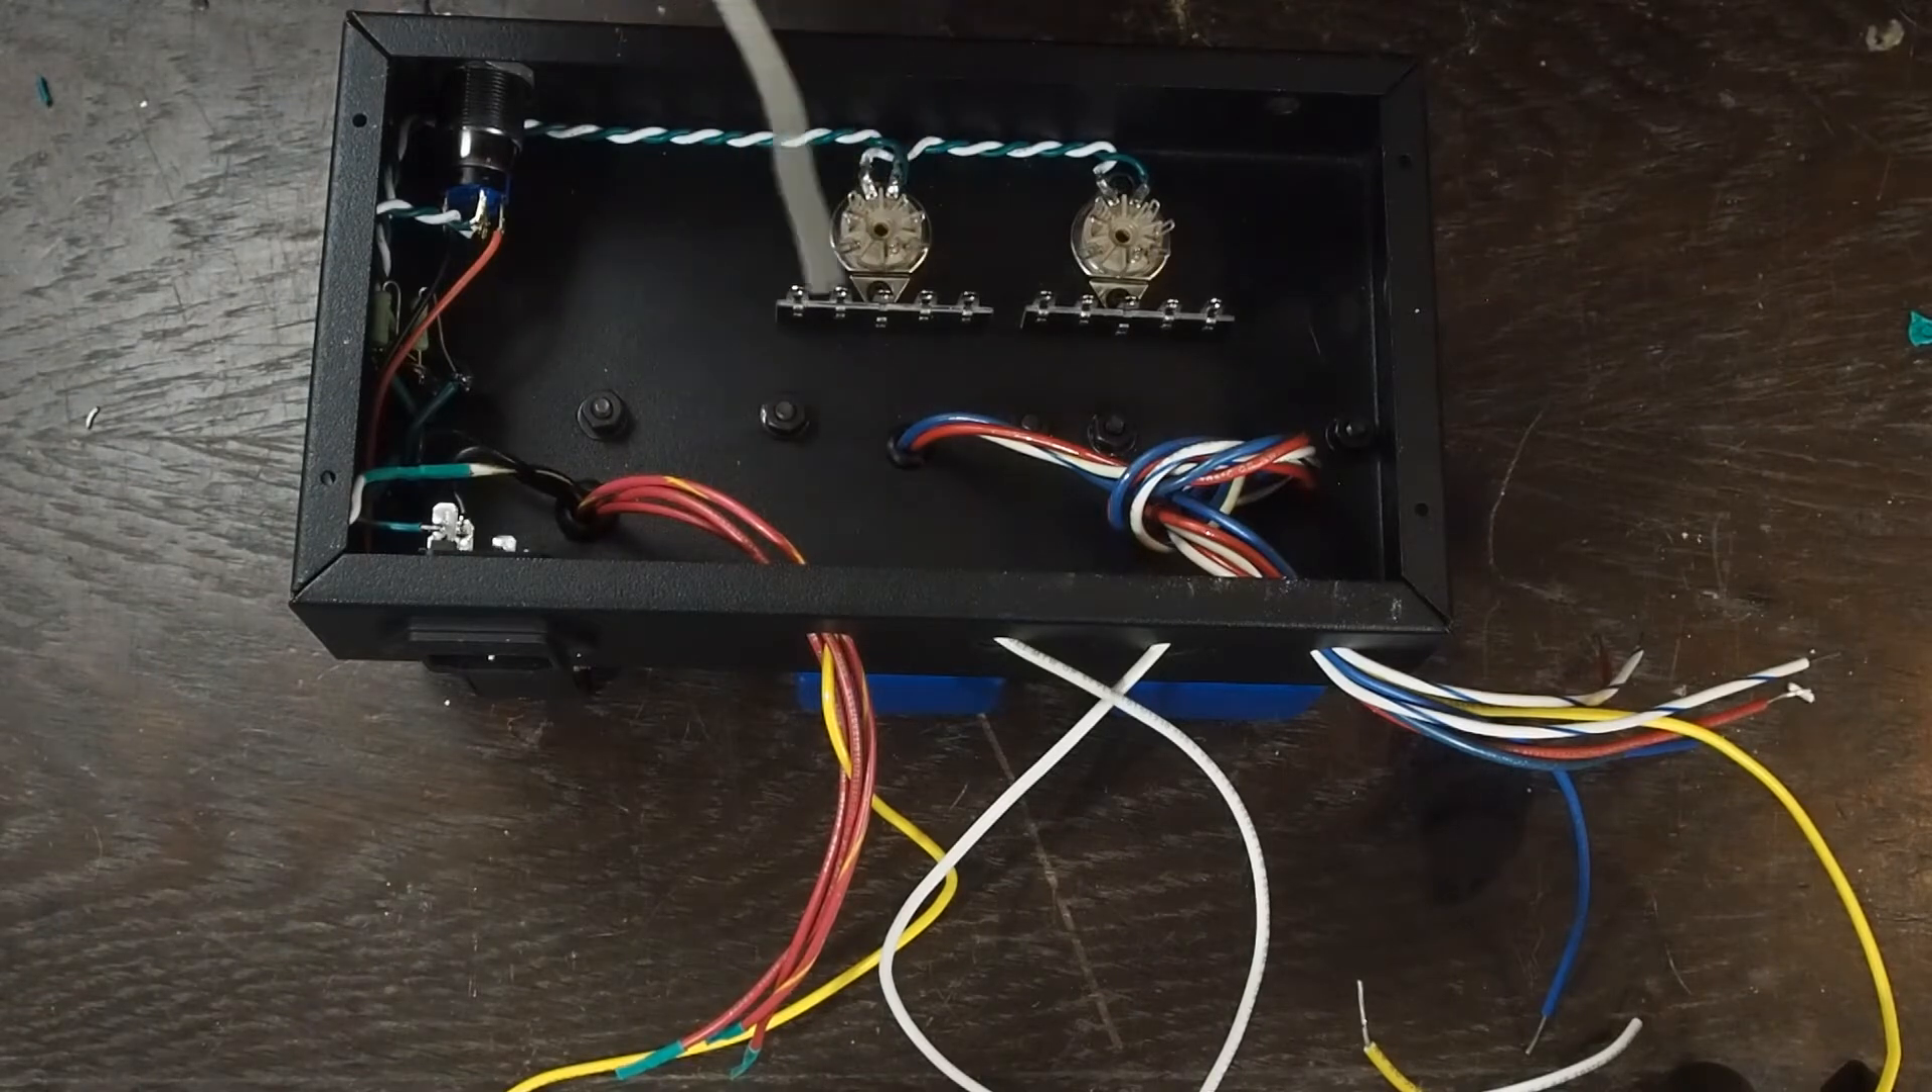Alright, and inside, we've got the tube sockets in.